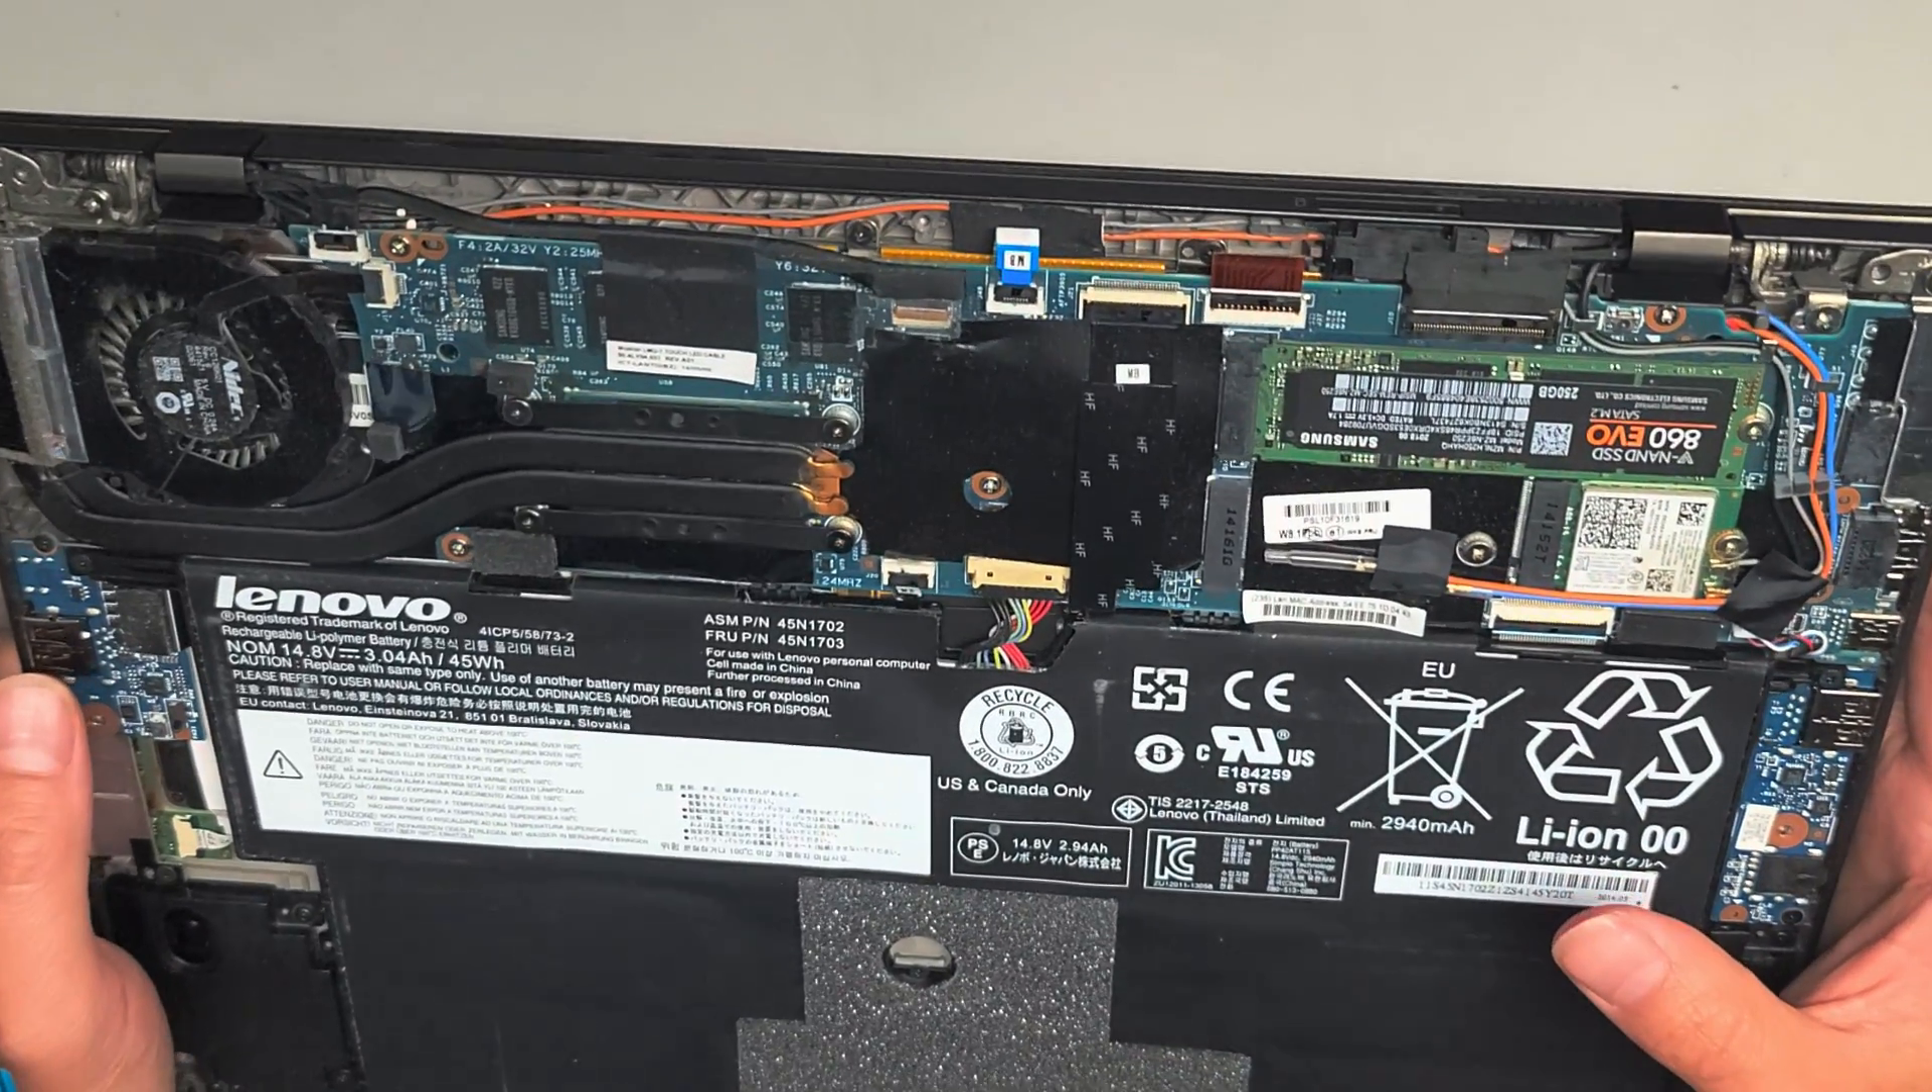So there we go, we got the cover off.